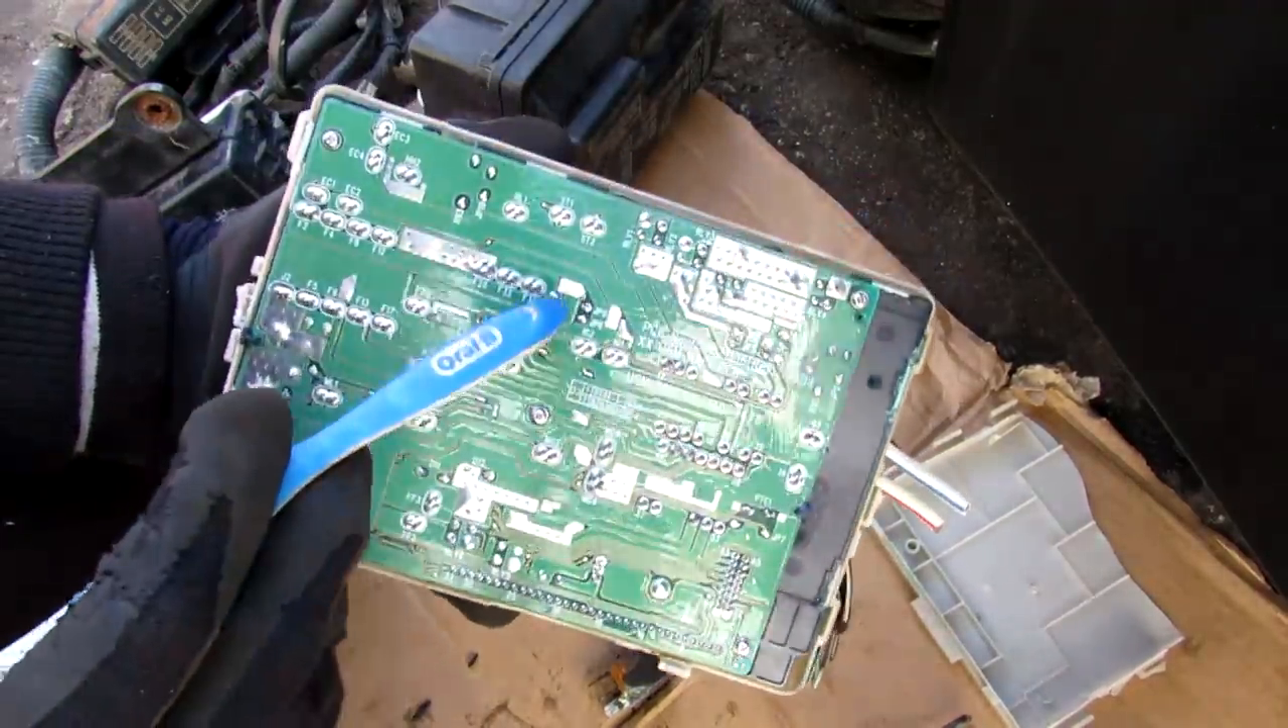And with that cover removed you can see we've got this printed circuit board on the back here that has the solder attachment points for the items that are on top.